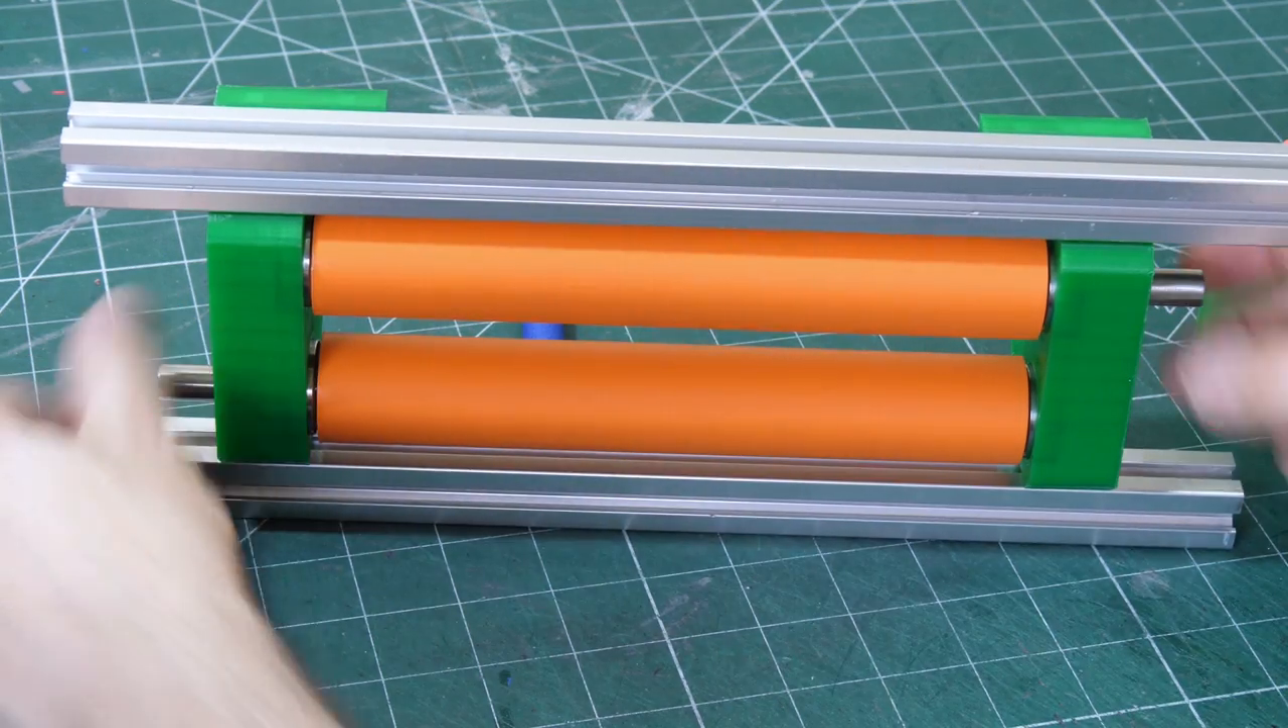So as you can see, I've made a pair of rollers on bearings and steel shaft, and hopefully they're going to work just like a Nerf gun to take the Nerfs and shoot them all the way through.